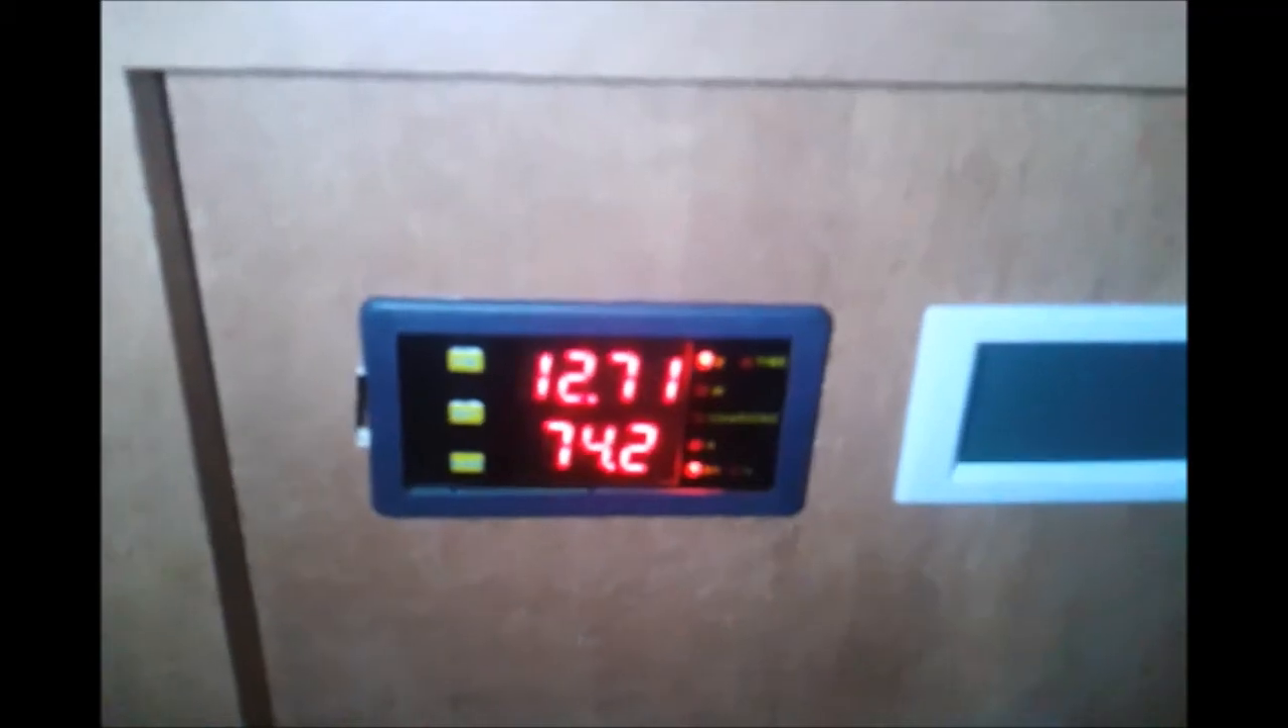And finally, here is the meter in its final installation.